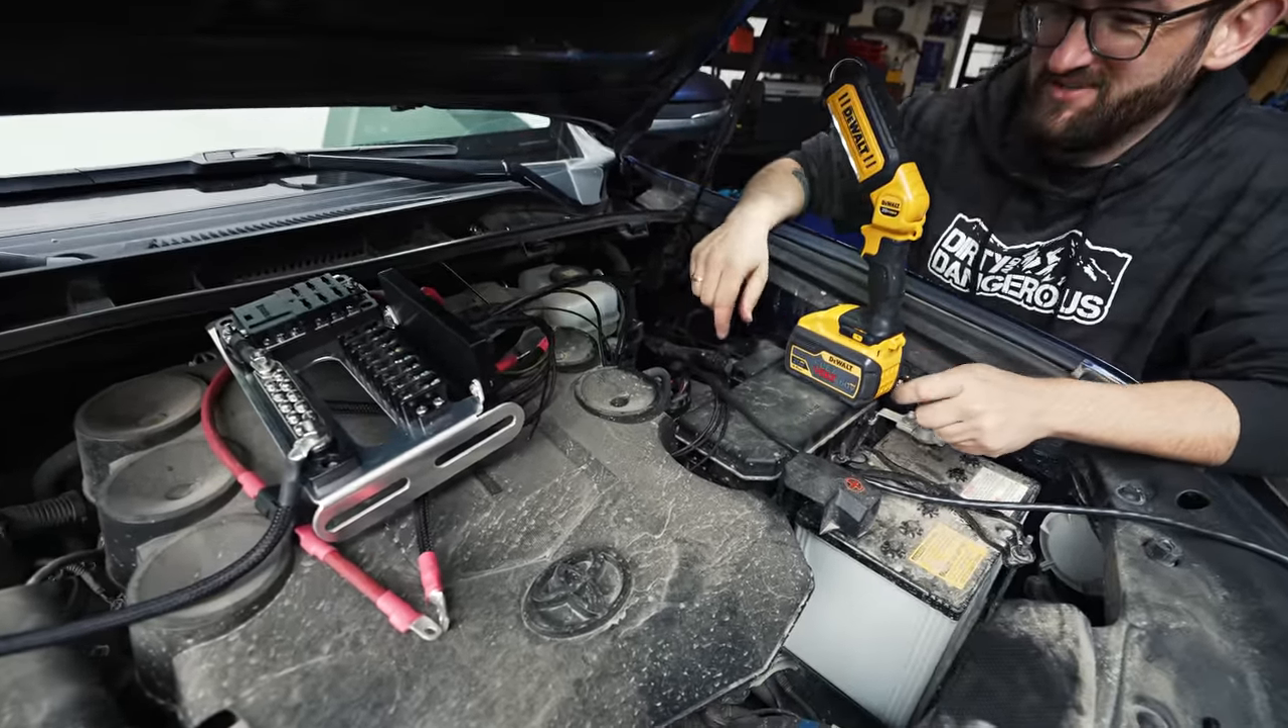So um so you'll you'll notice you'll notice the panel is now sitting on top of the engine.